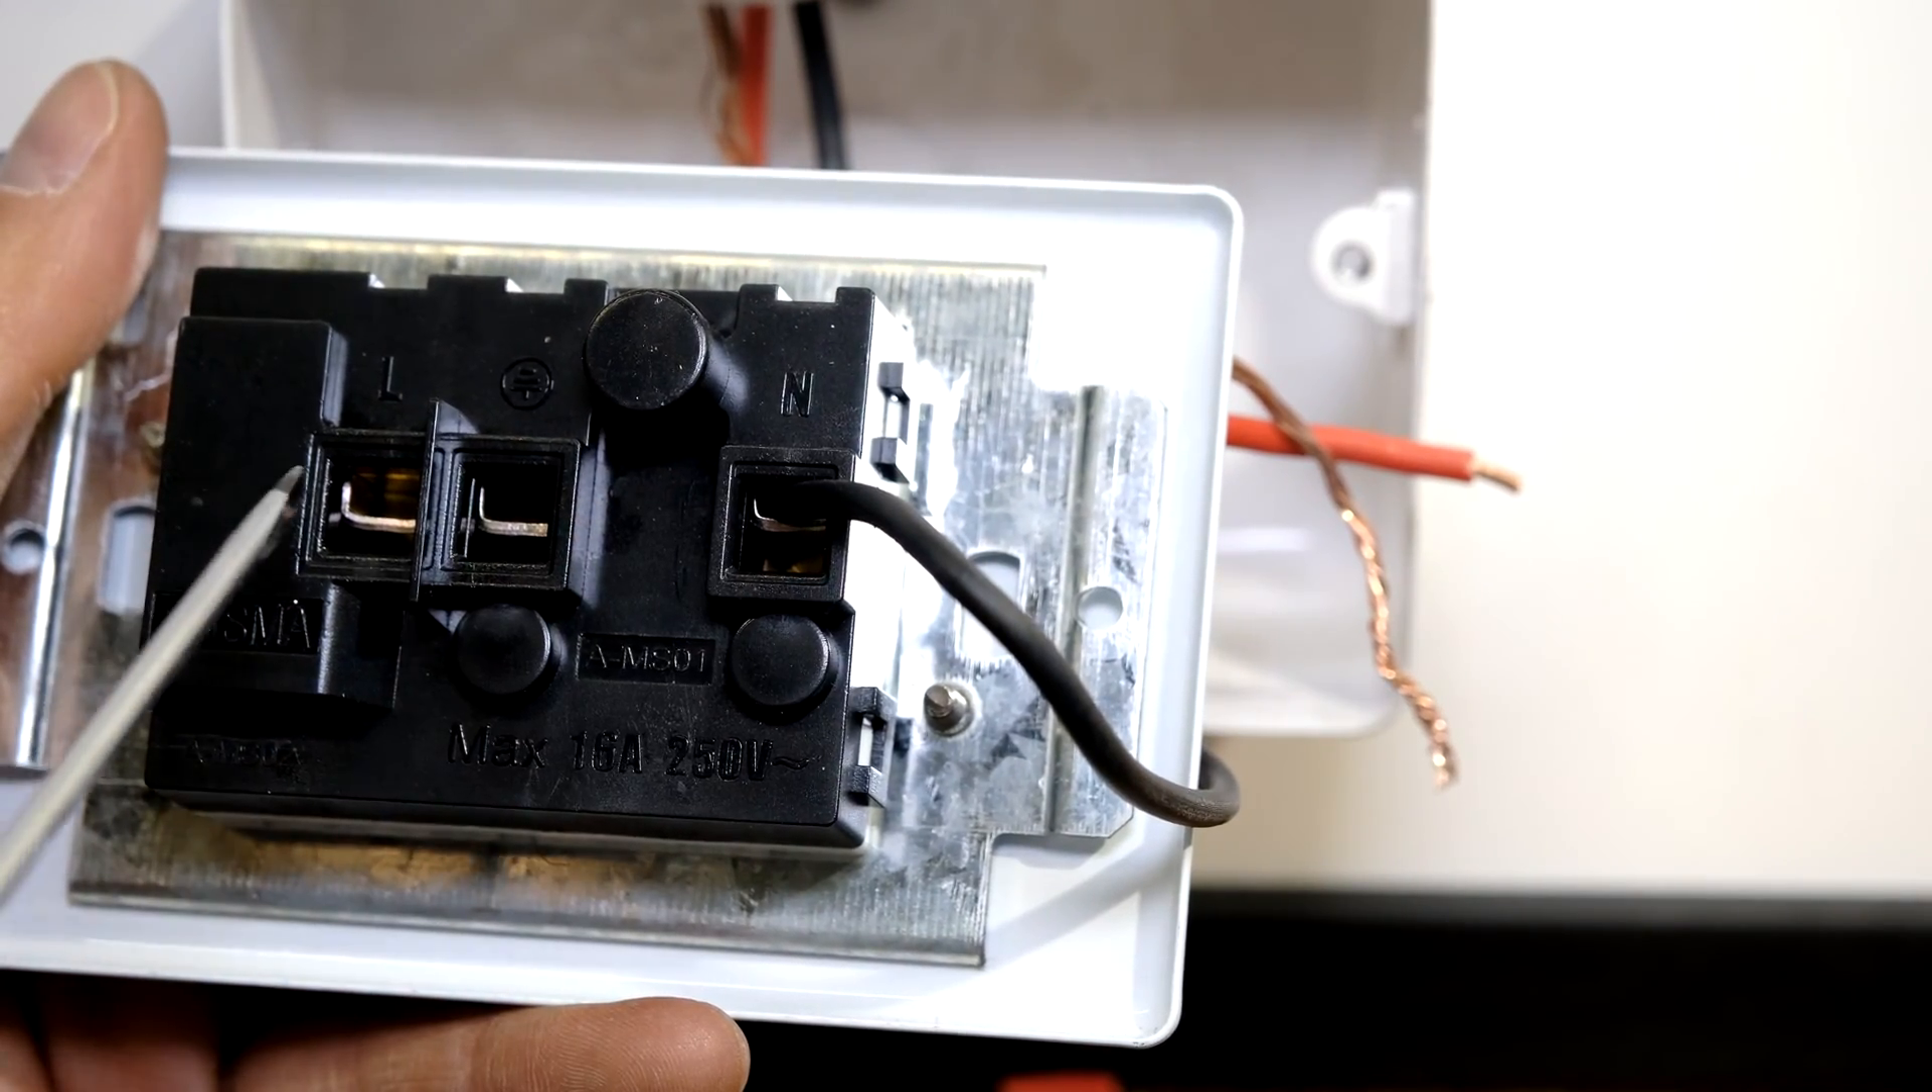So as you can see the neutral is now done now i just need to do the live and the earth.